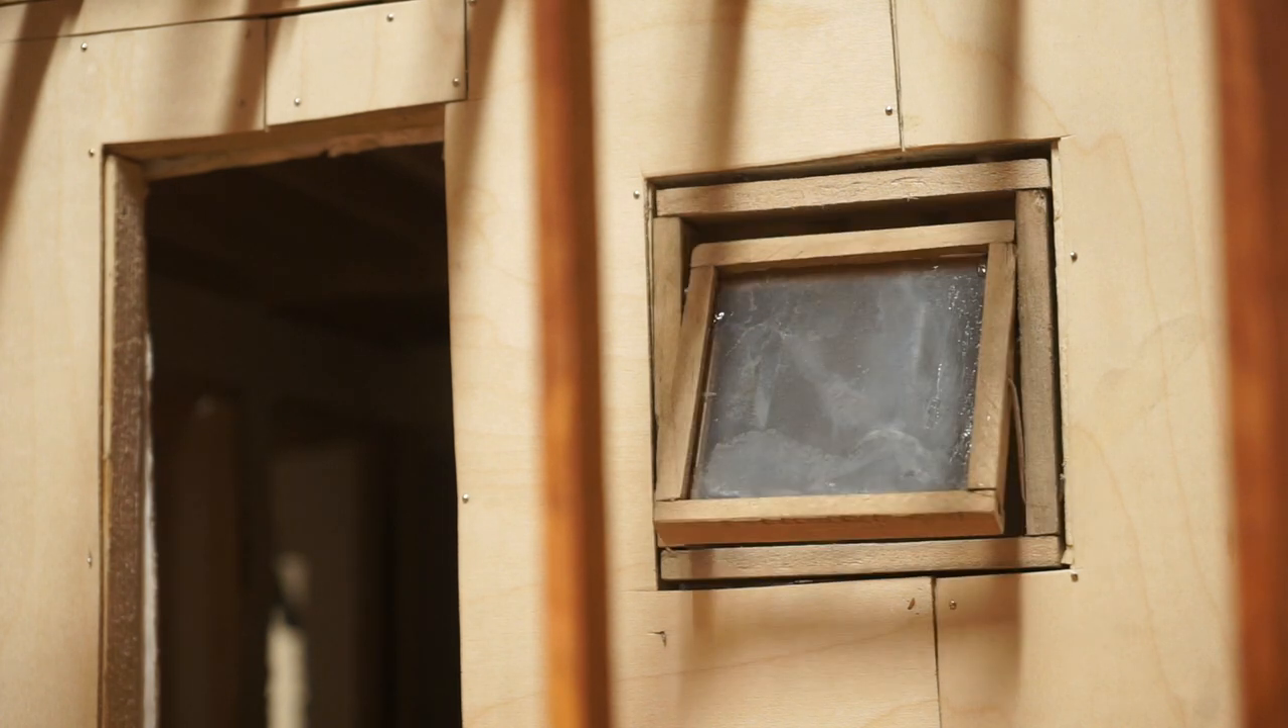Finally, here's the window installed in the house.